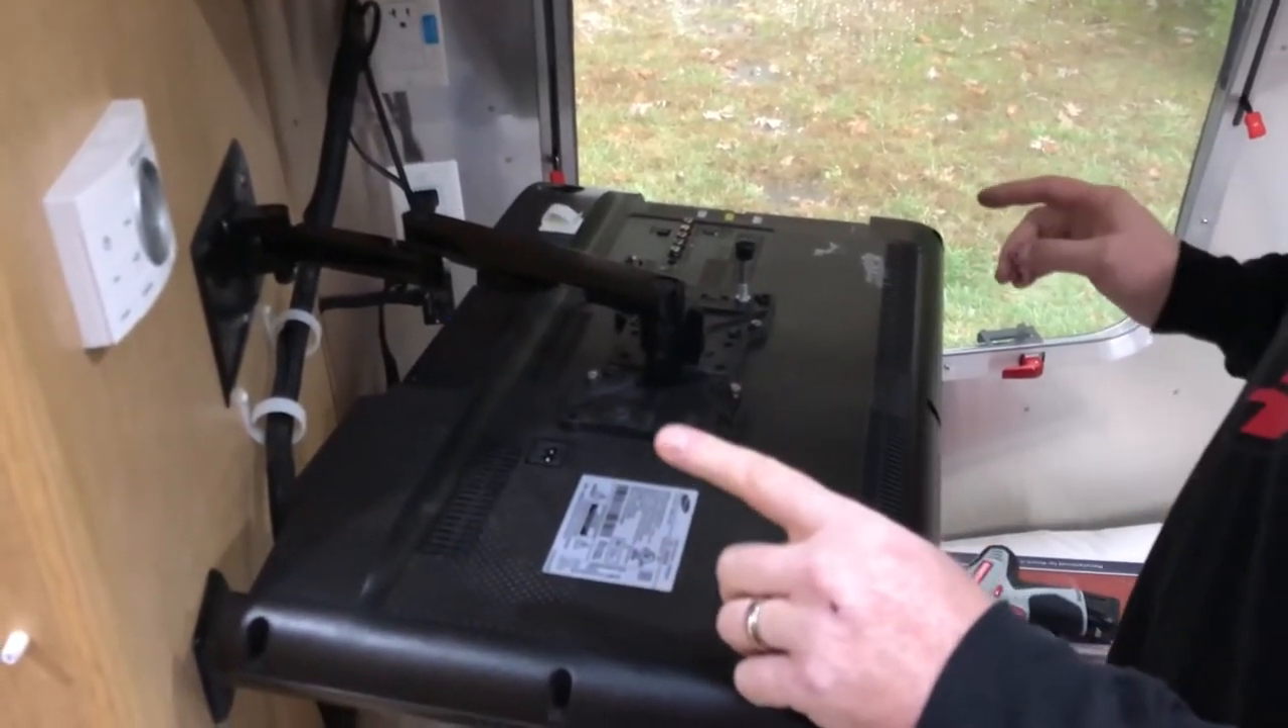Now I've already taken the small TV off and I've test fitted the larger TV. The mount fits, everything fits.